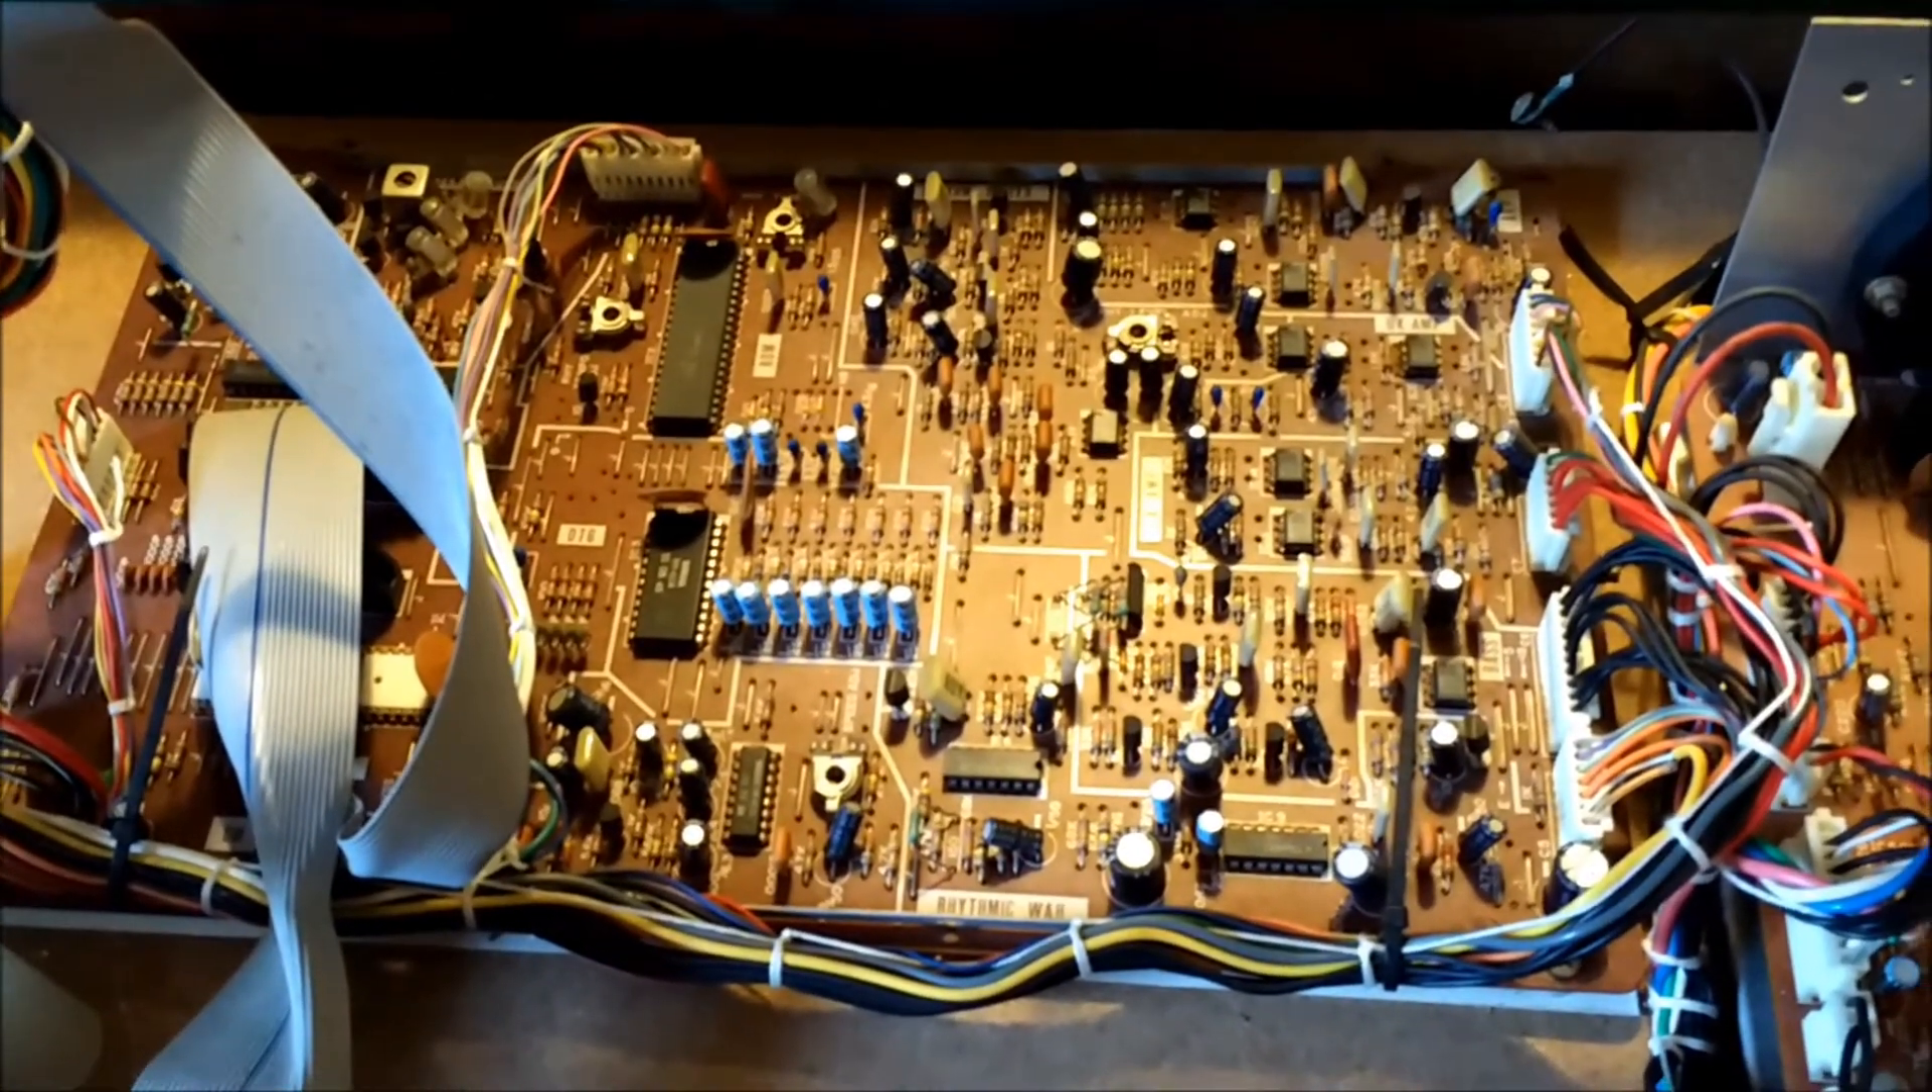And looking now, I've just taken the cover off the main circuit board.